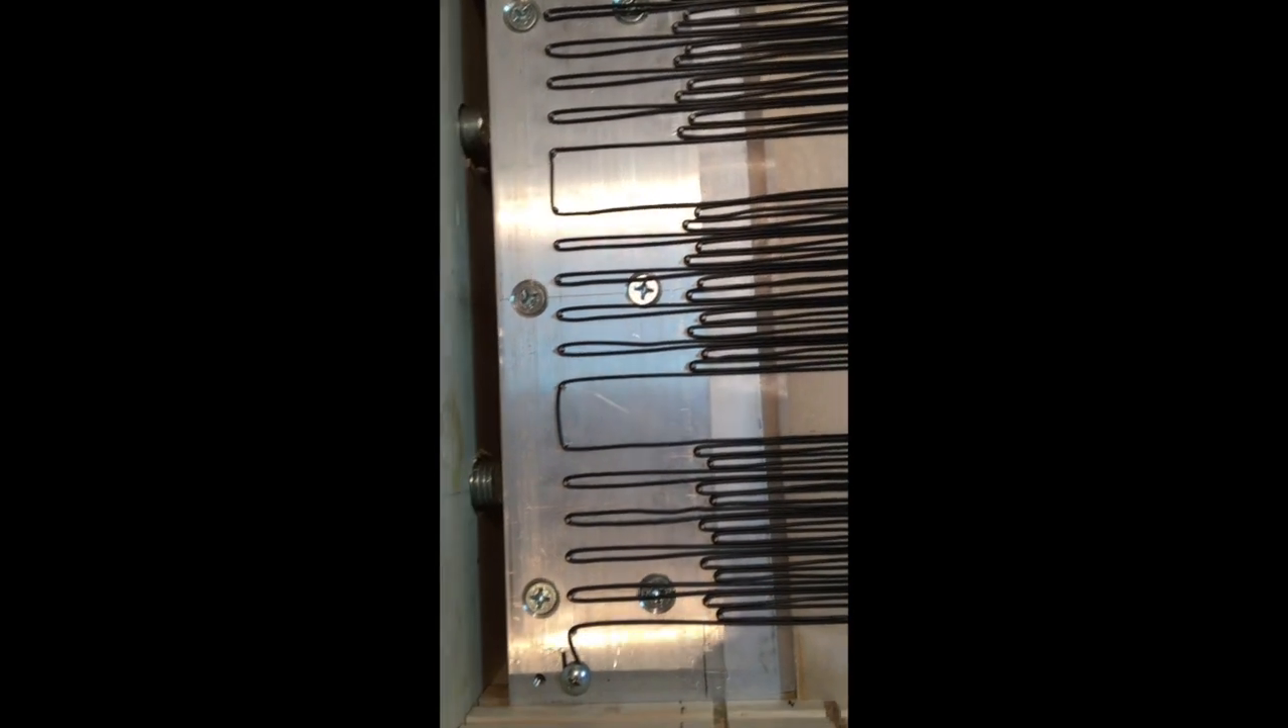Okay the wires are all strung up on the jig now as you can see they're strung around the pins and uh you know it's just hand tension on the wire.